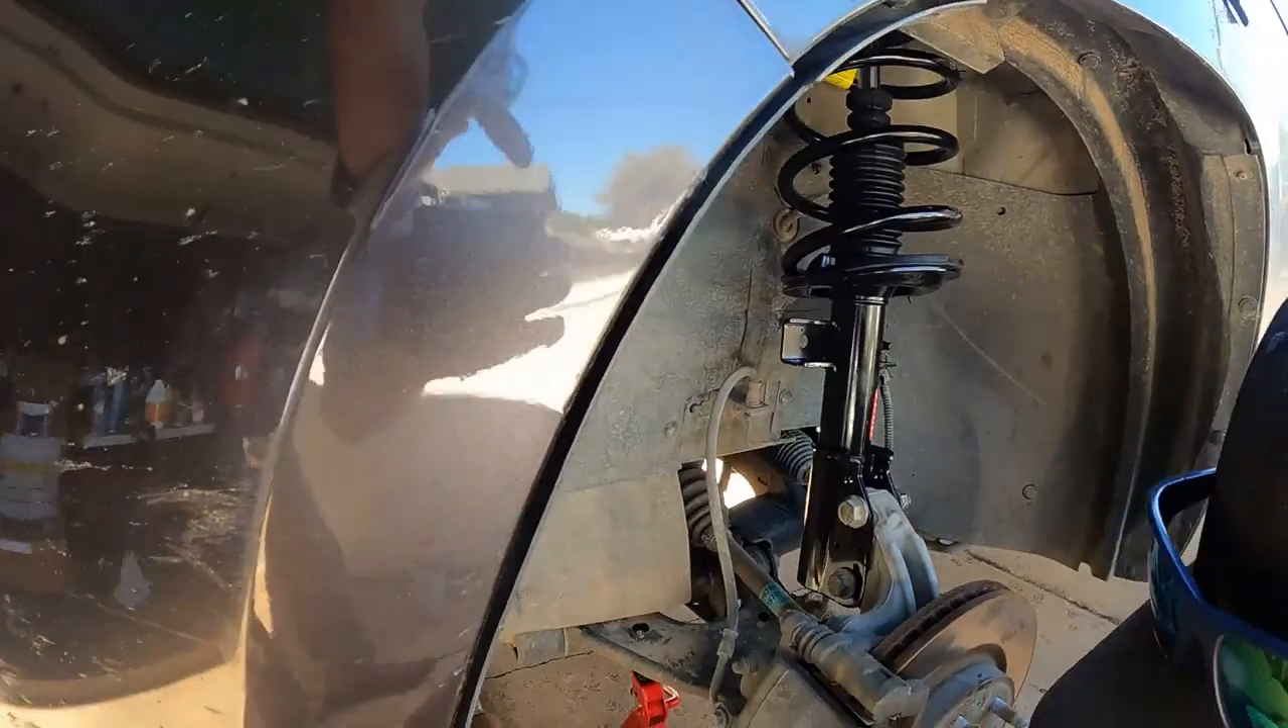The new strut is all done now just need a tire.